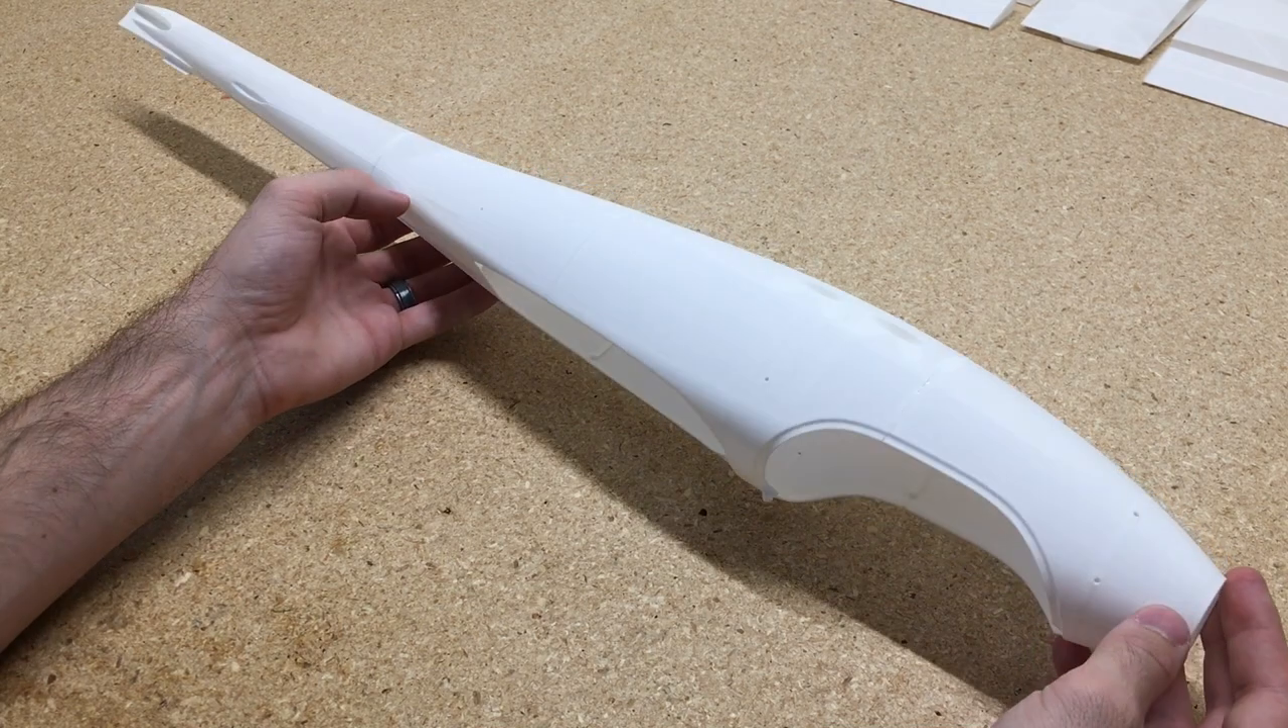Okay, and then we have the nose piece glued on there, so the entire fuselage is all glued together and looks pretty good.